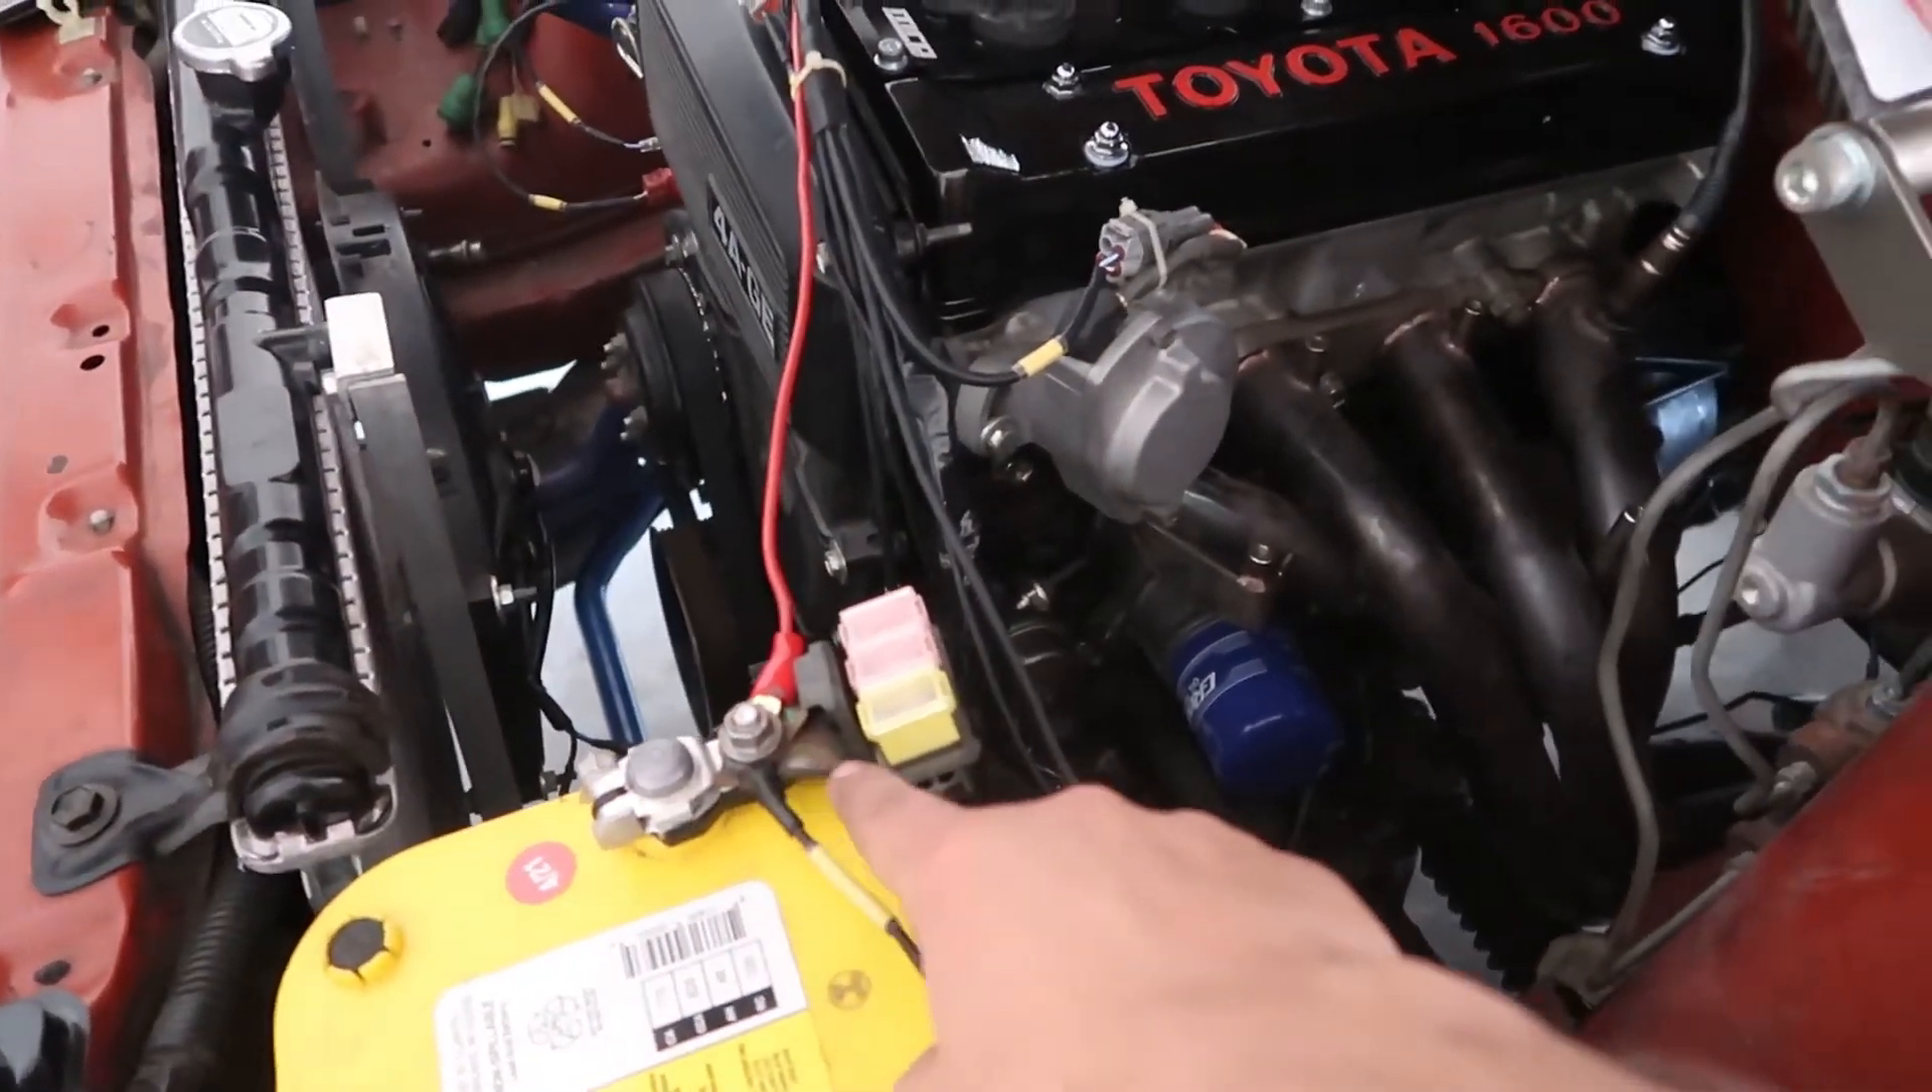Uh we figured out that there was a power cable that wasn't hooked up to the battery so we hooked that up now and we are all good to go.